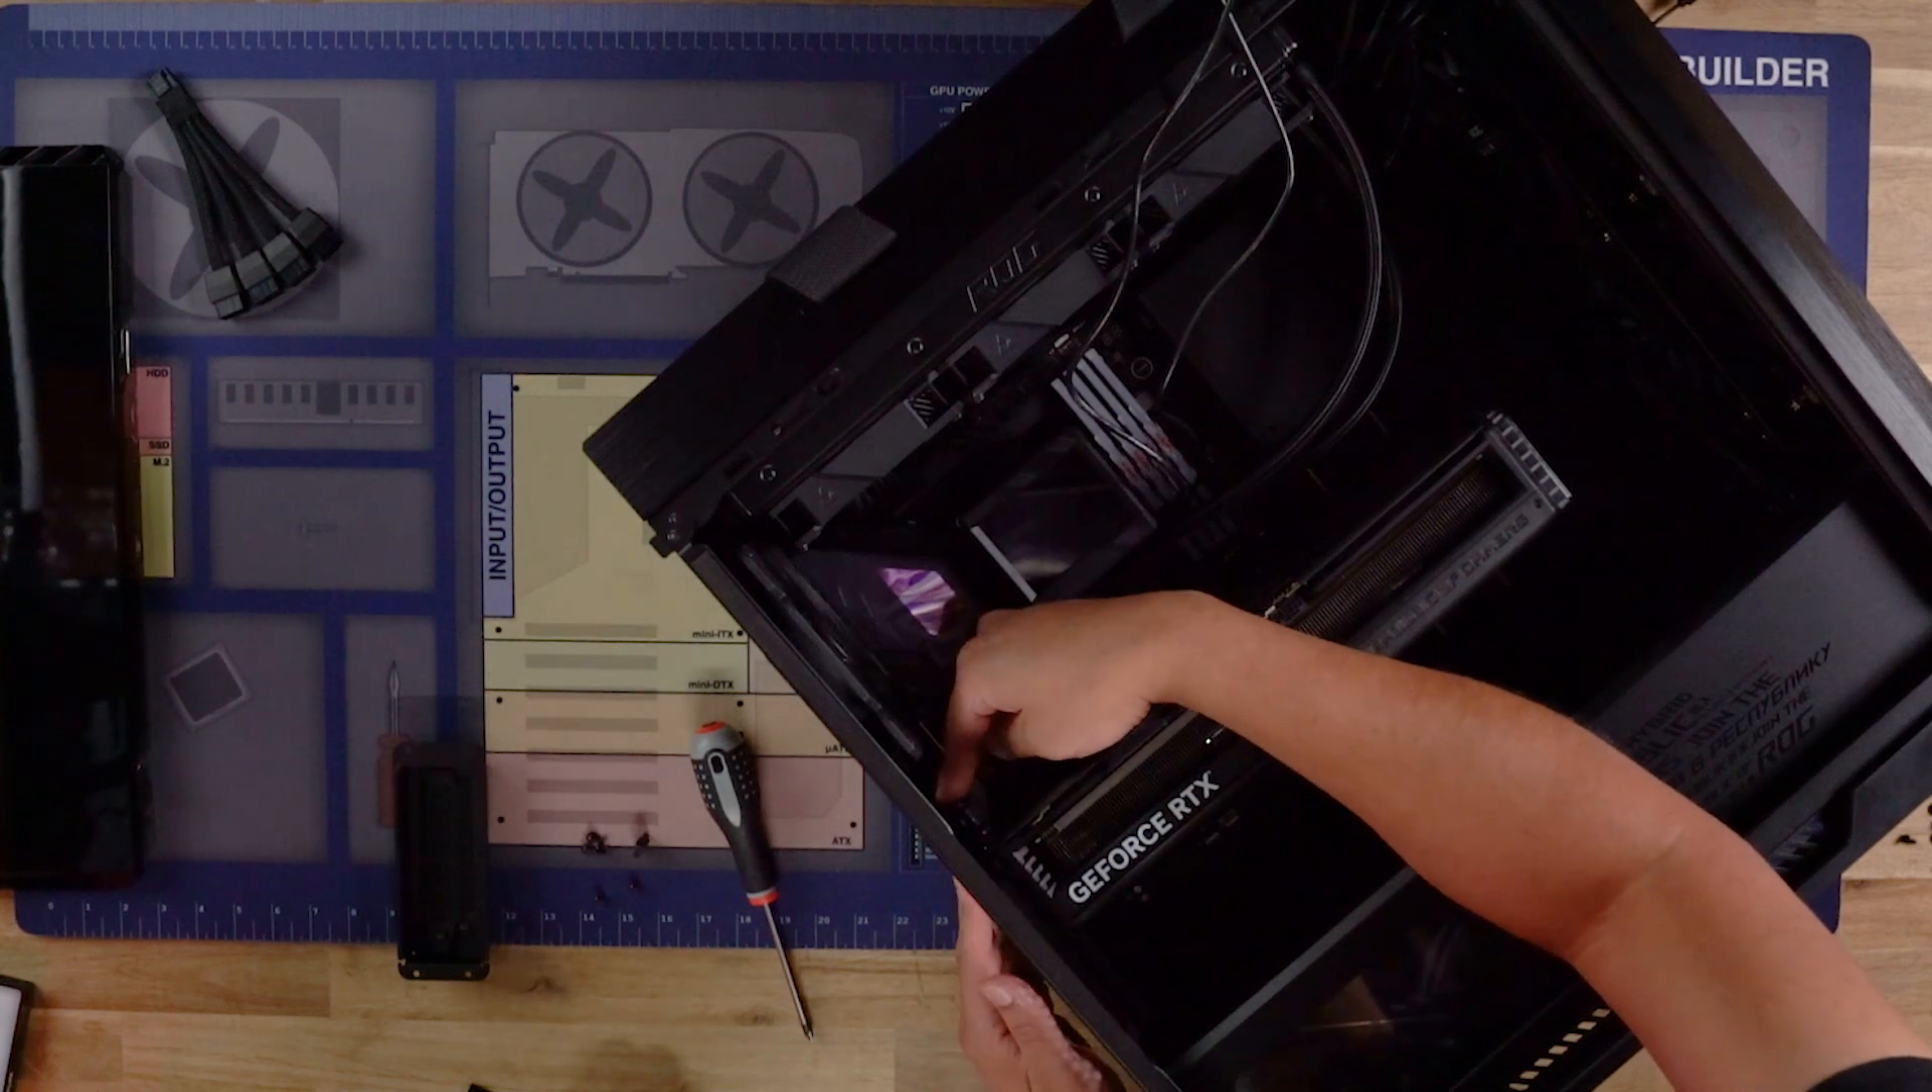So we can see we've got our graphics card installed.